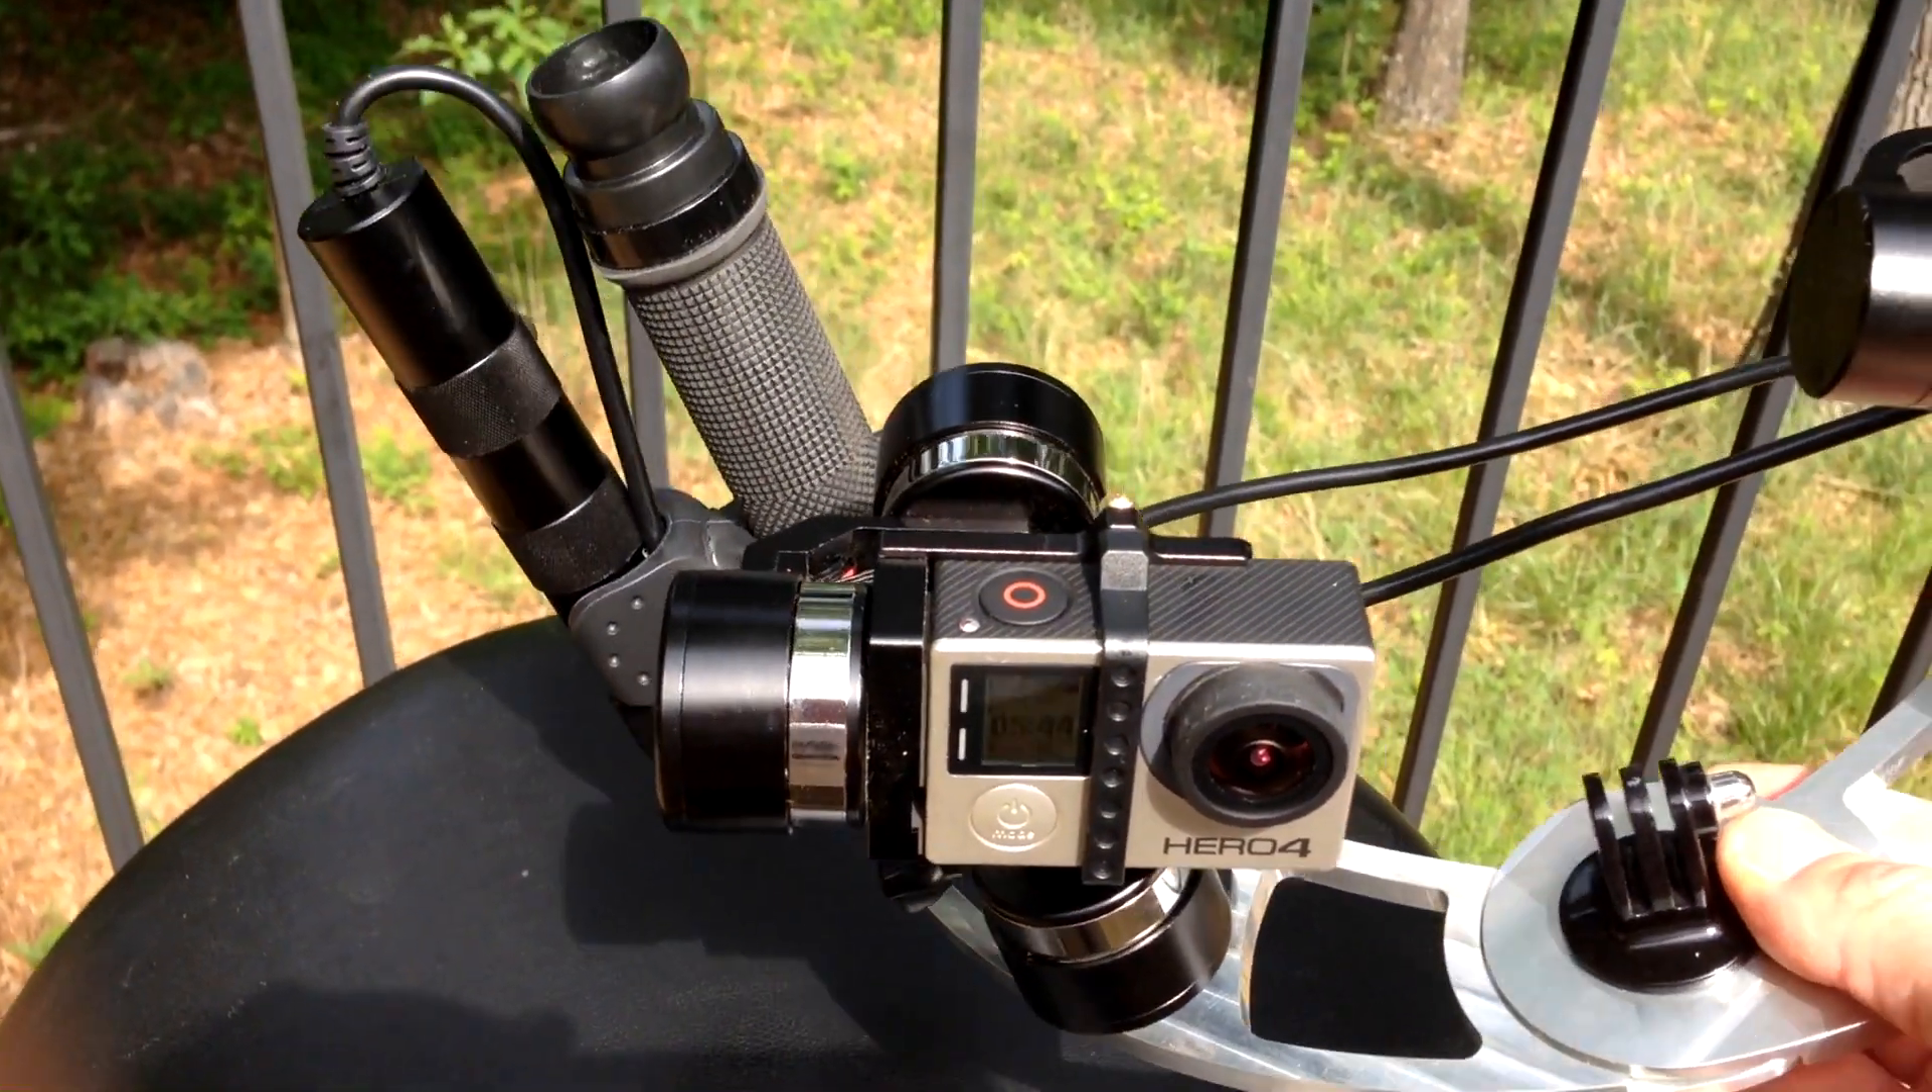Over here the lens is offset and it's not in line with that back motor.